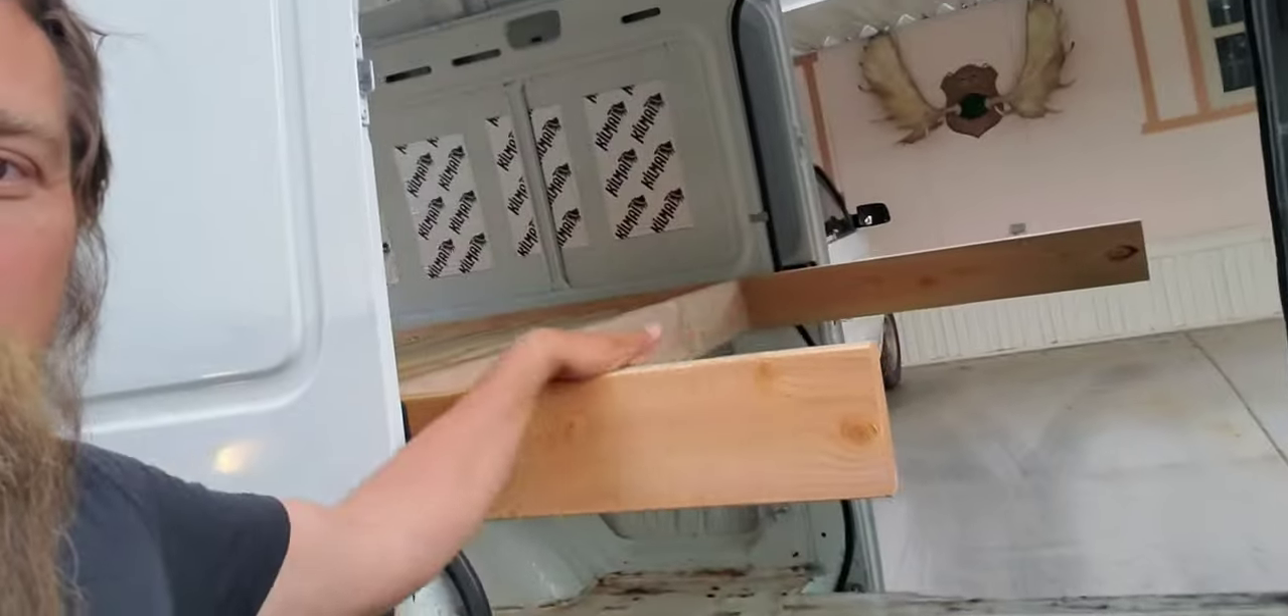And here's the, here's the frame. I have this 2x6 still sticking out.